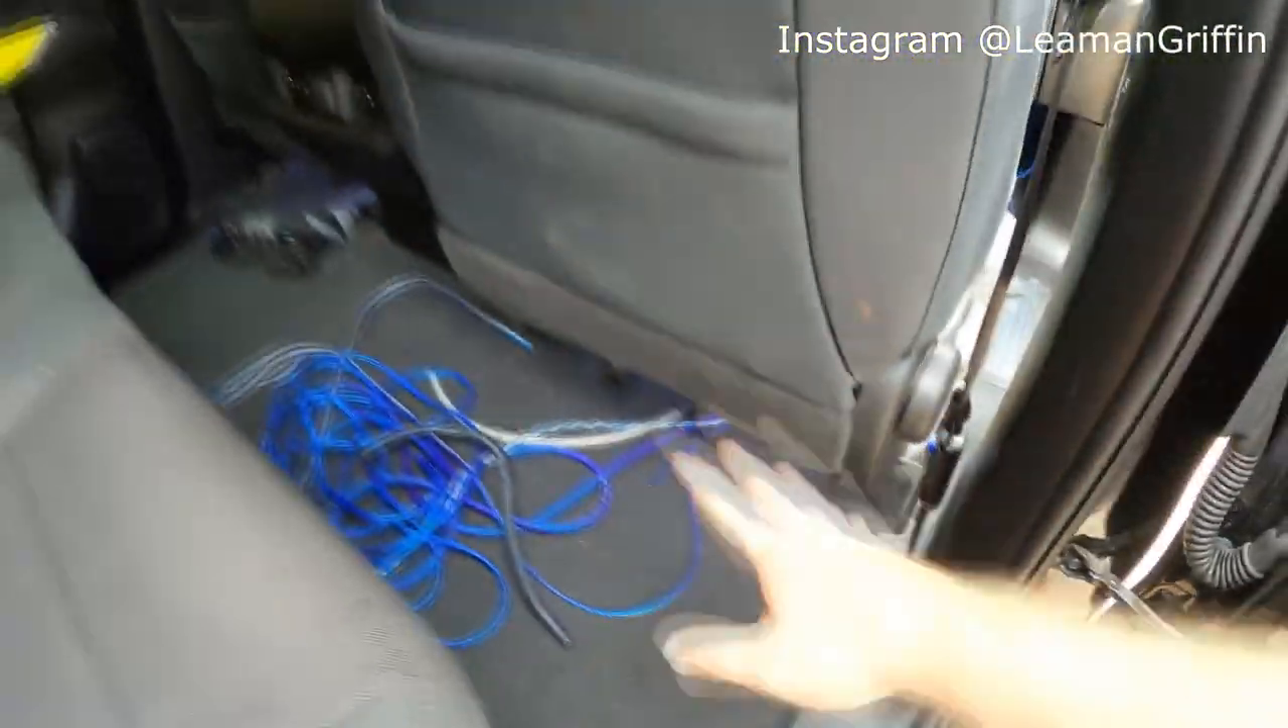All my wires coming out under my seat i've just got to terminate them.